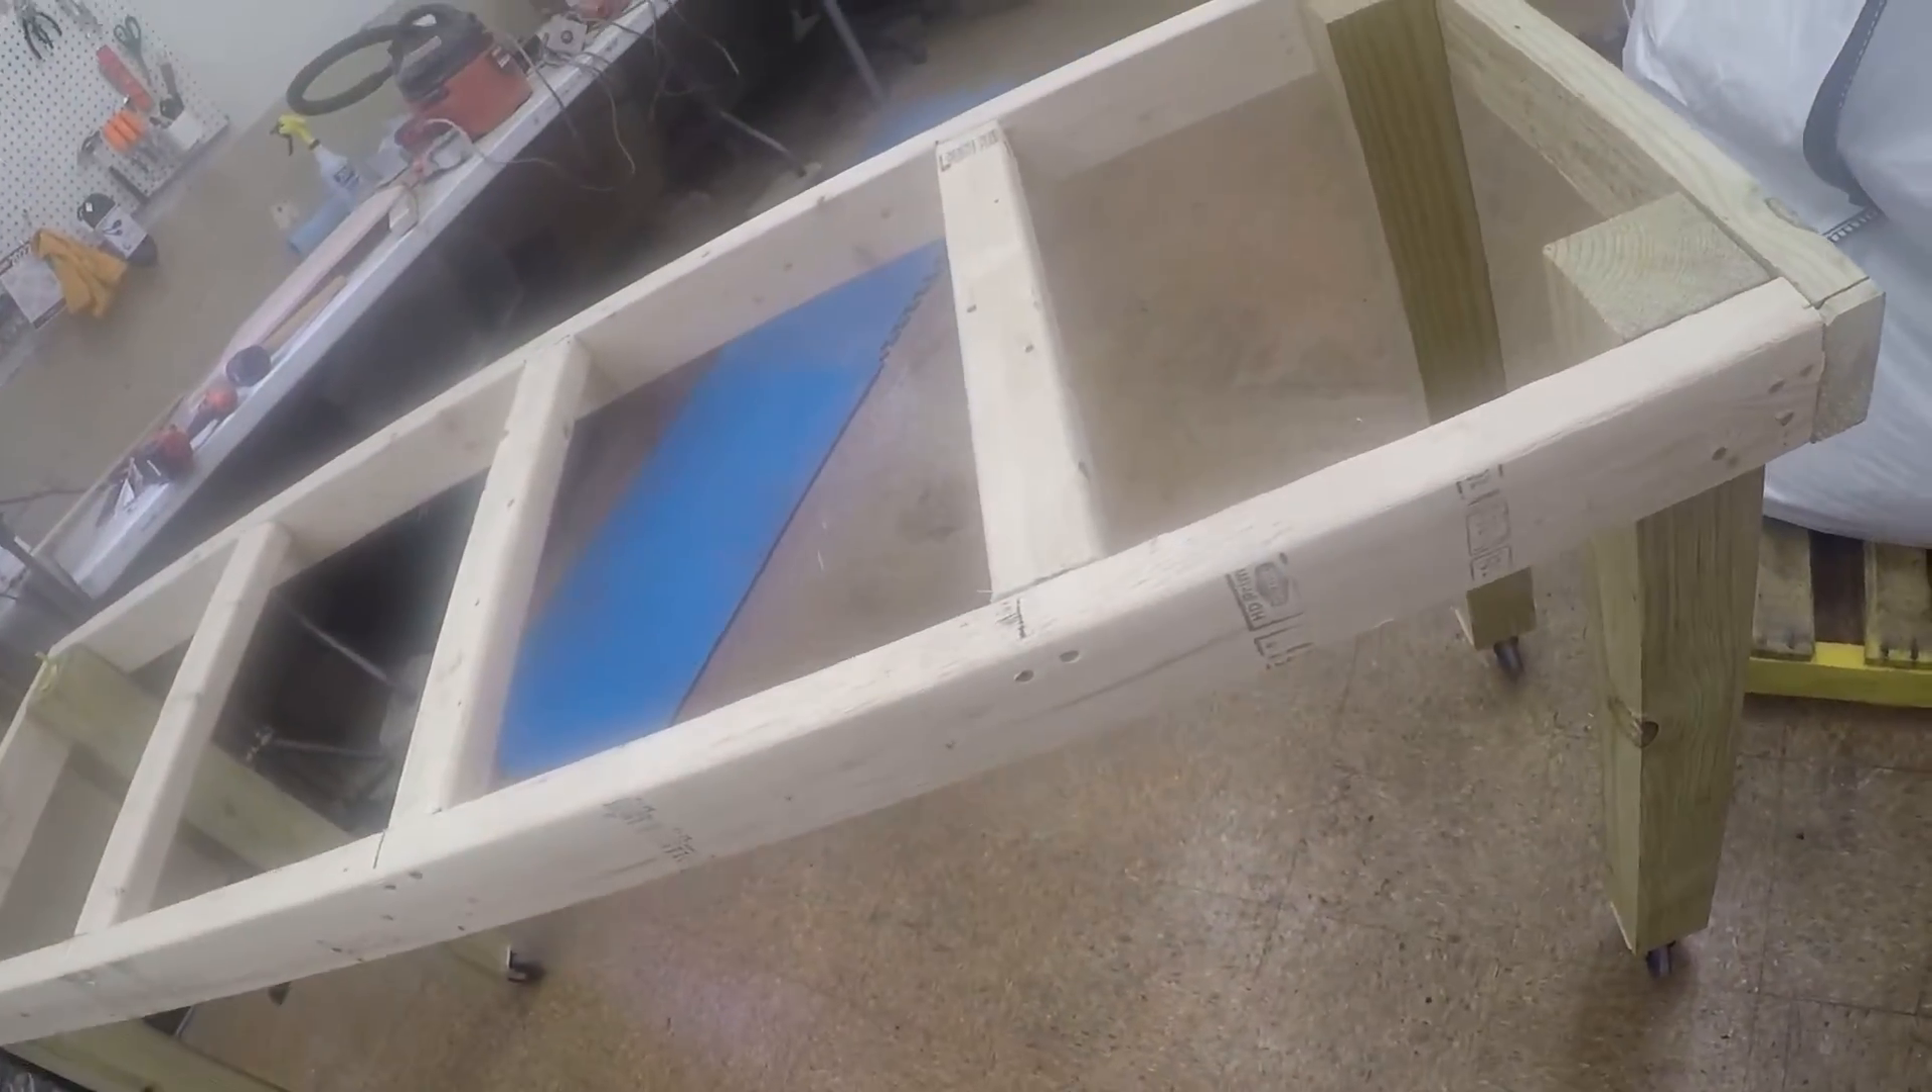Okay so the base is complete.